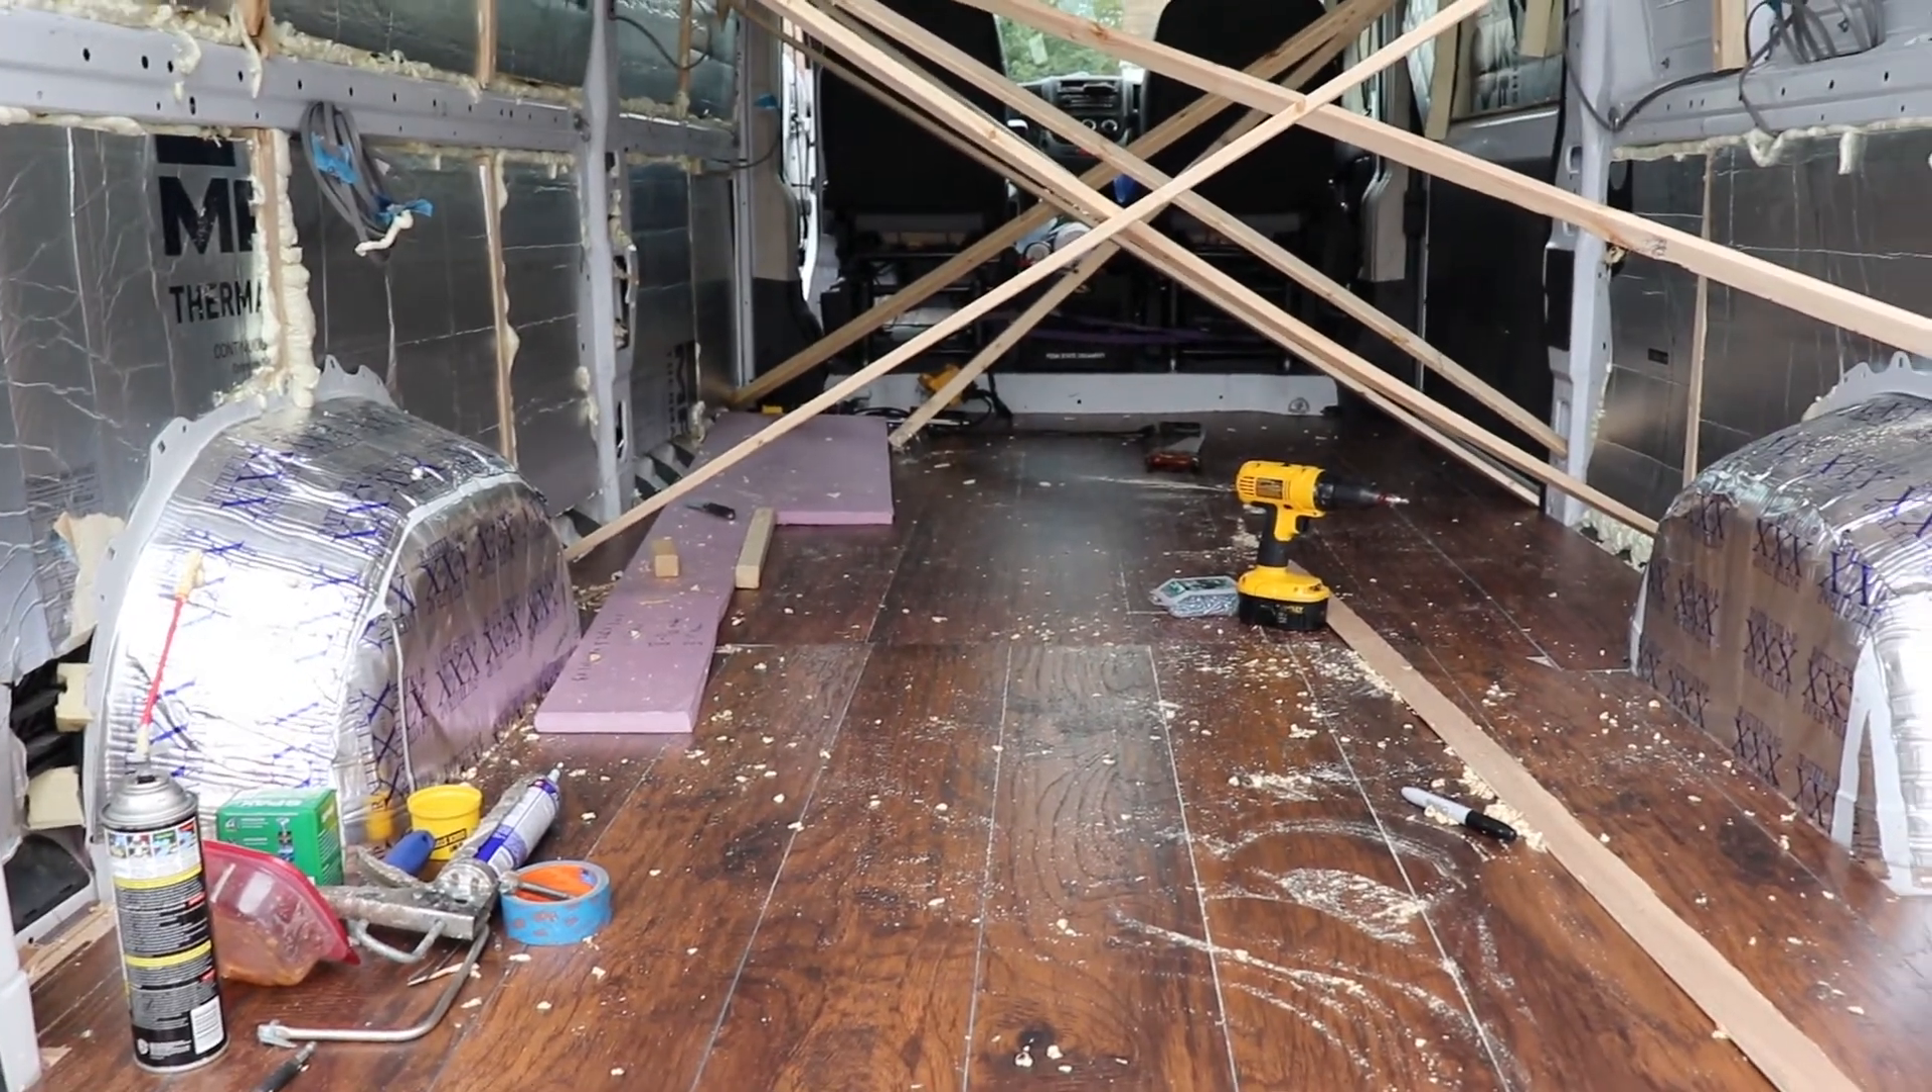So first off, we've got the floor all in, everything fastened down, all of the clicks locked.